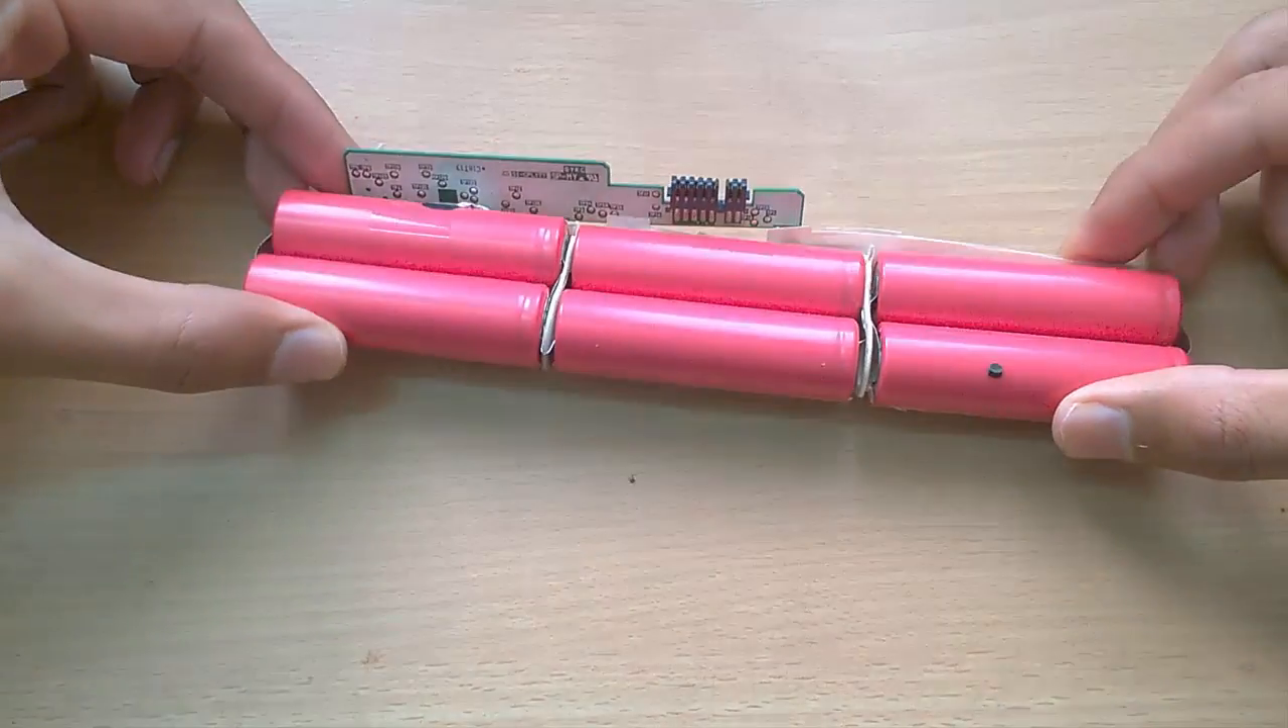After applying some muscular force we have successfully opened the battery.